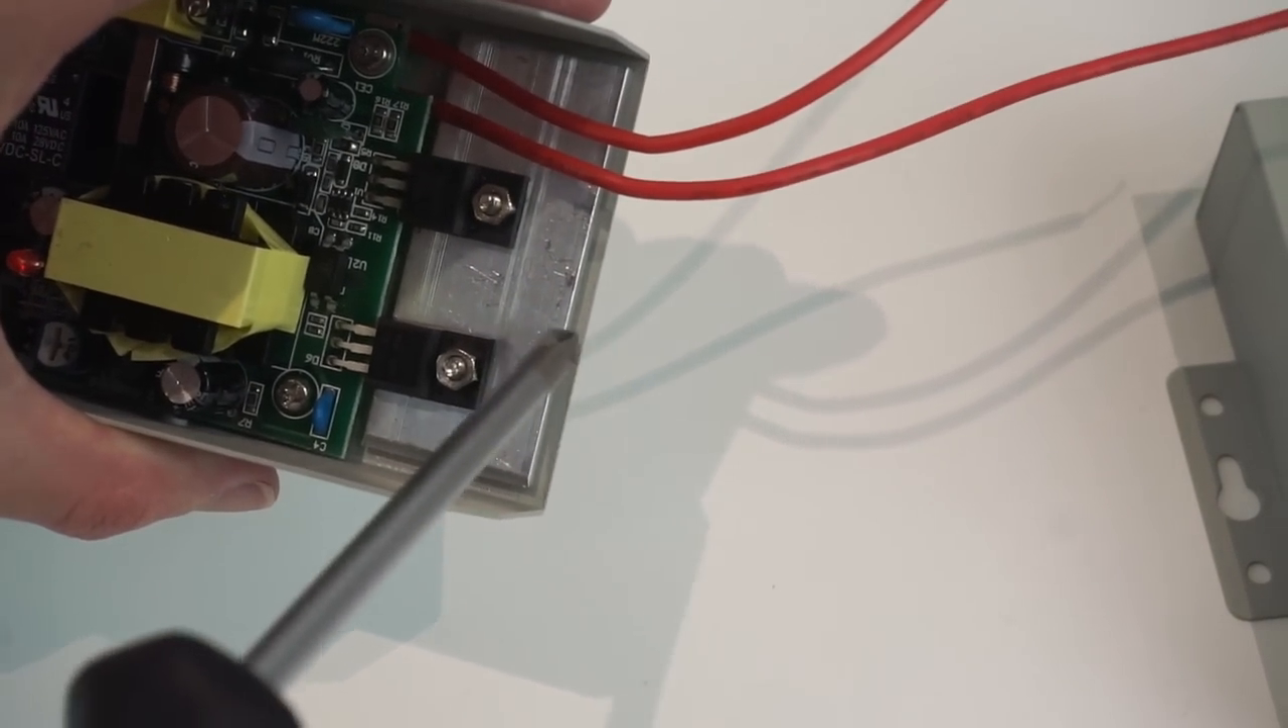So the first thing is these two regulators are sort of bolted to the case.